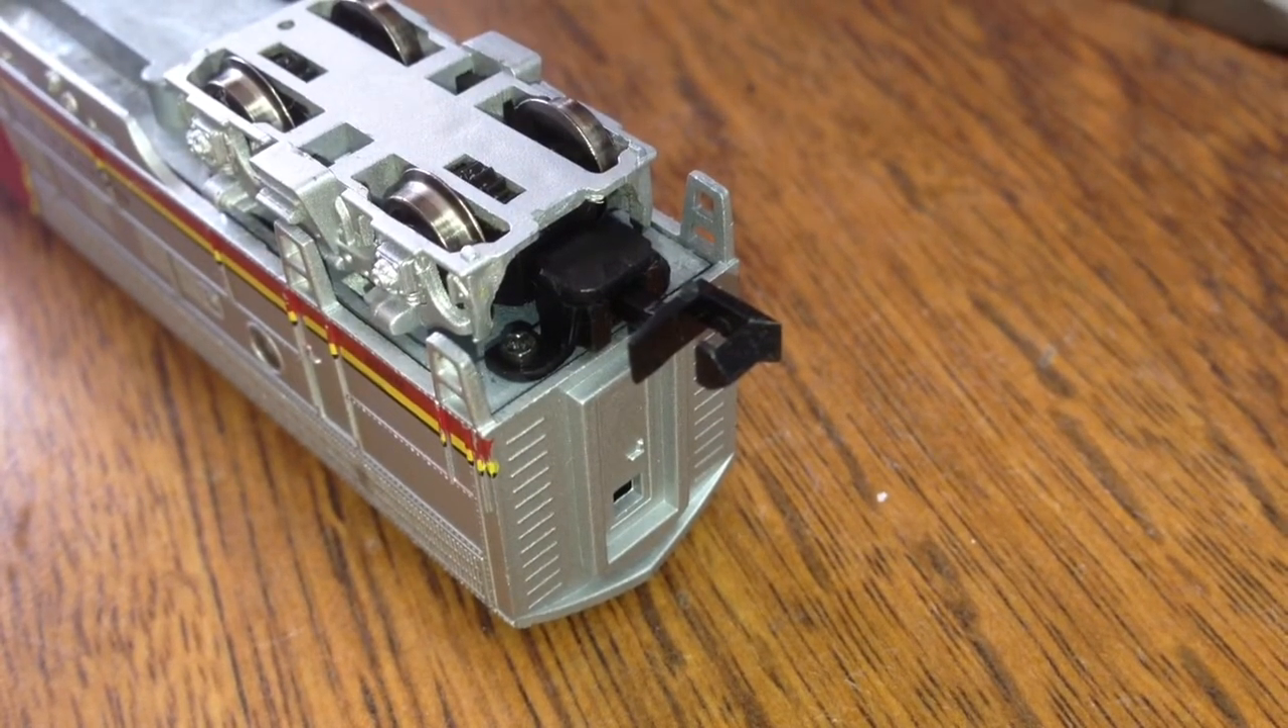Now I put the rear coupler on off camera.